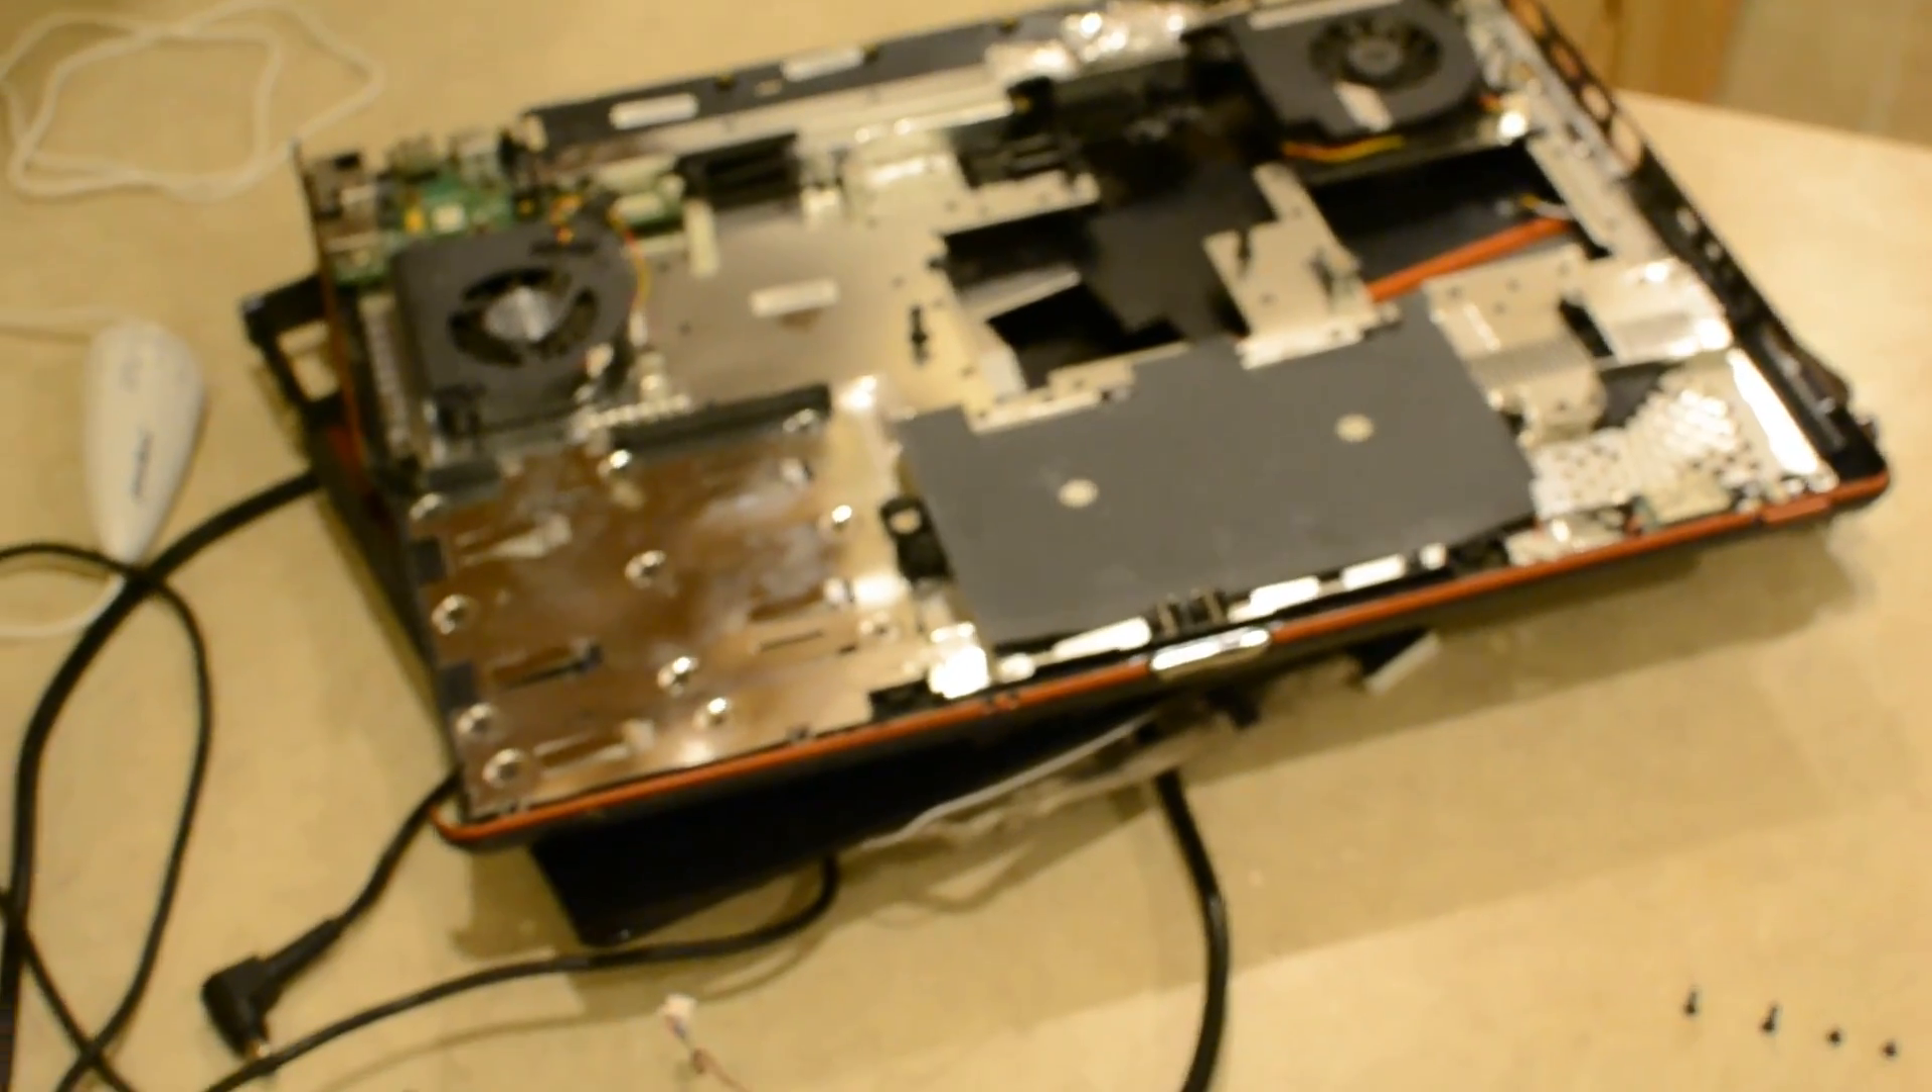There's the rest of the chassis disassembled.